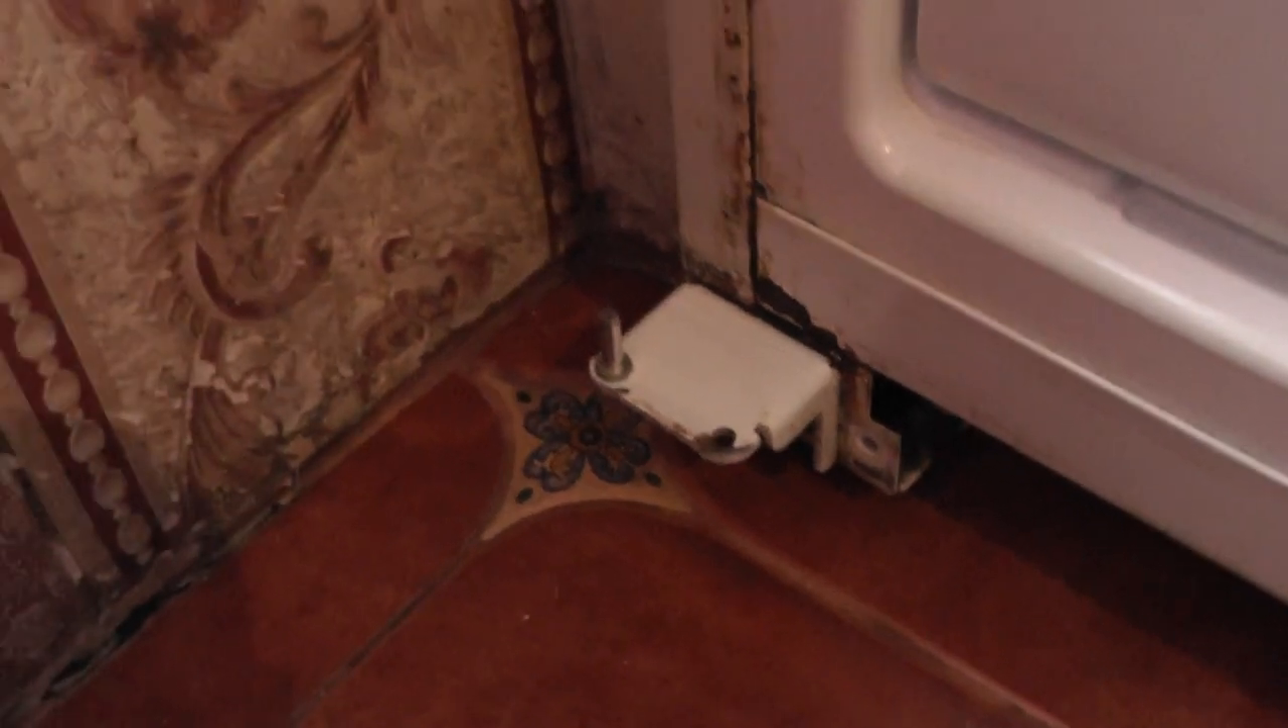Штырек стоит на месте на месте на левой дырочке на левом отверстие теперь нижняя часть подготовлена для установки двери.